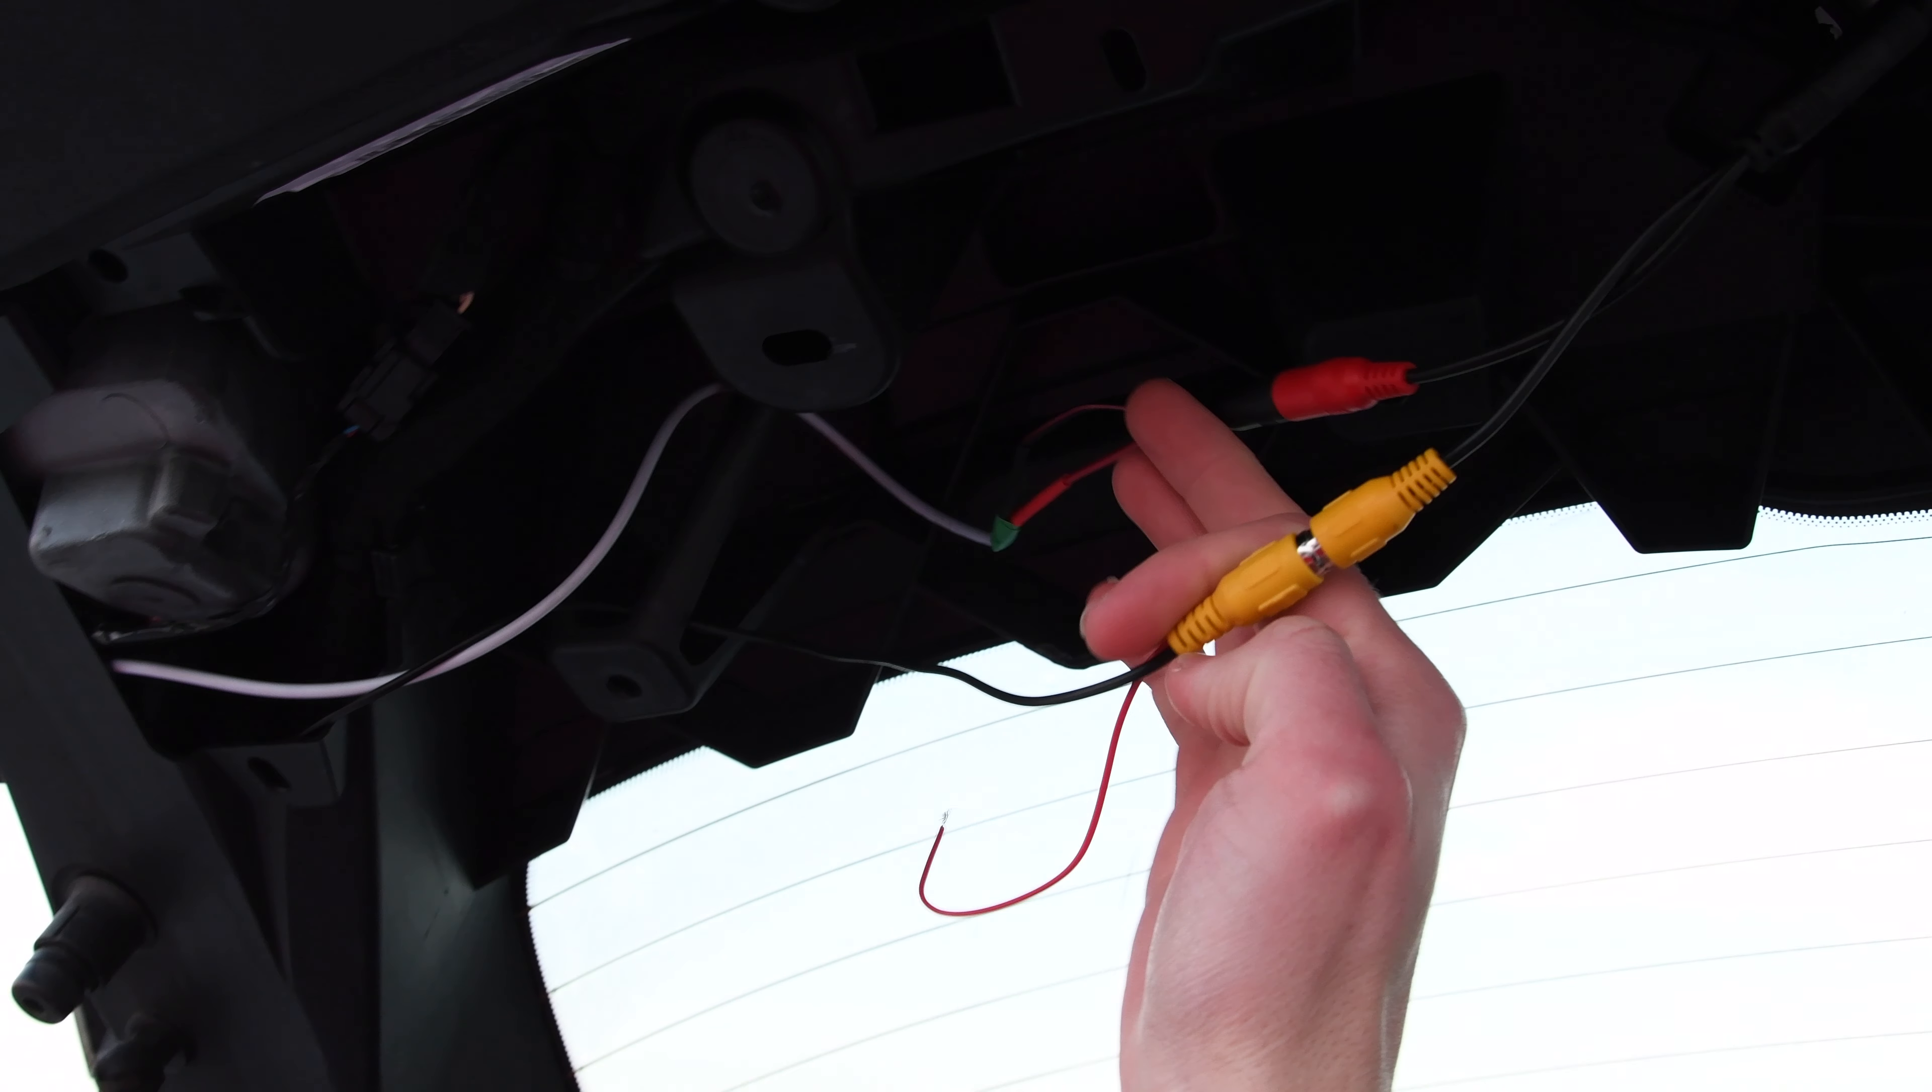So once inside the trunk, you will see that we've already placed two cables for the camera.